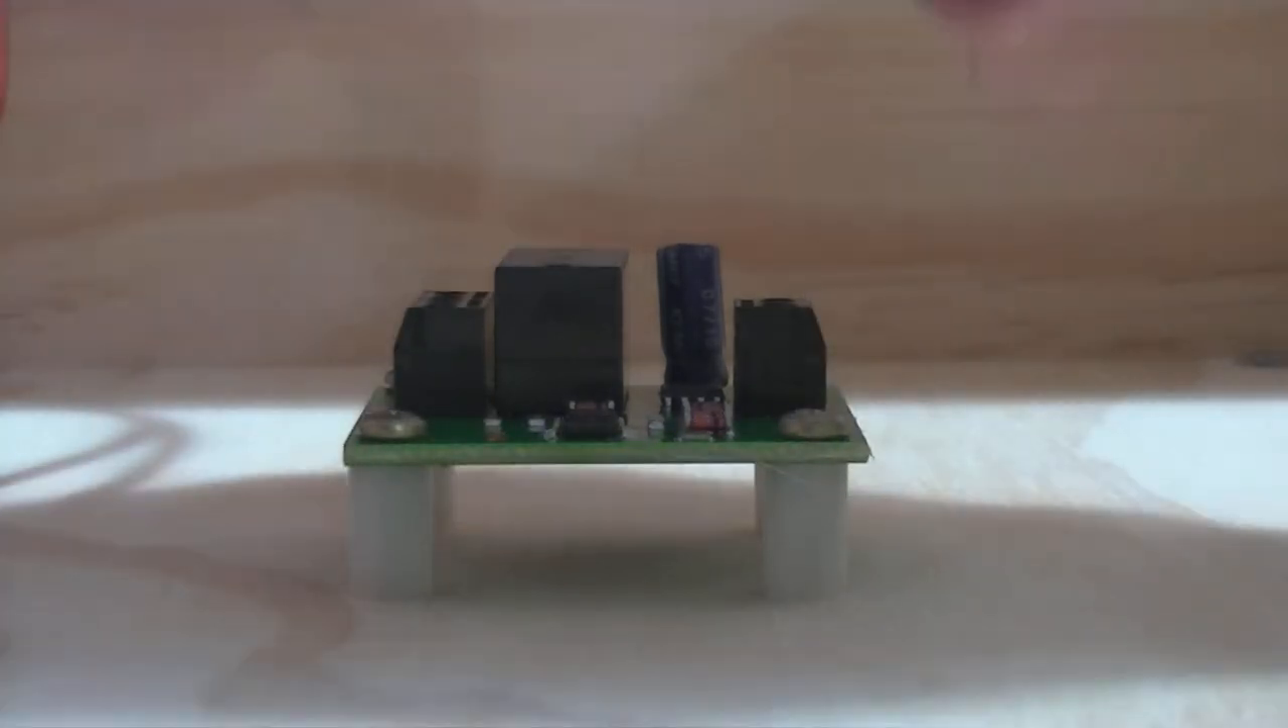So here is the switchboard mounted now ready to go.